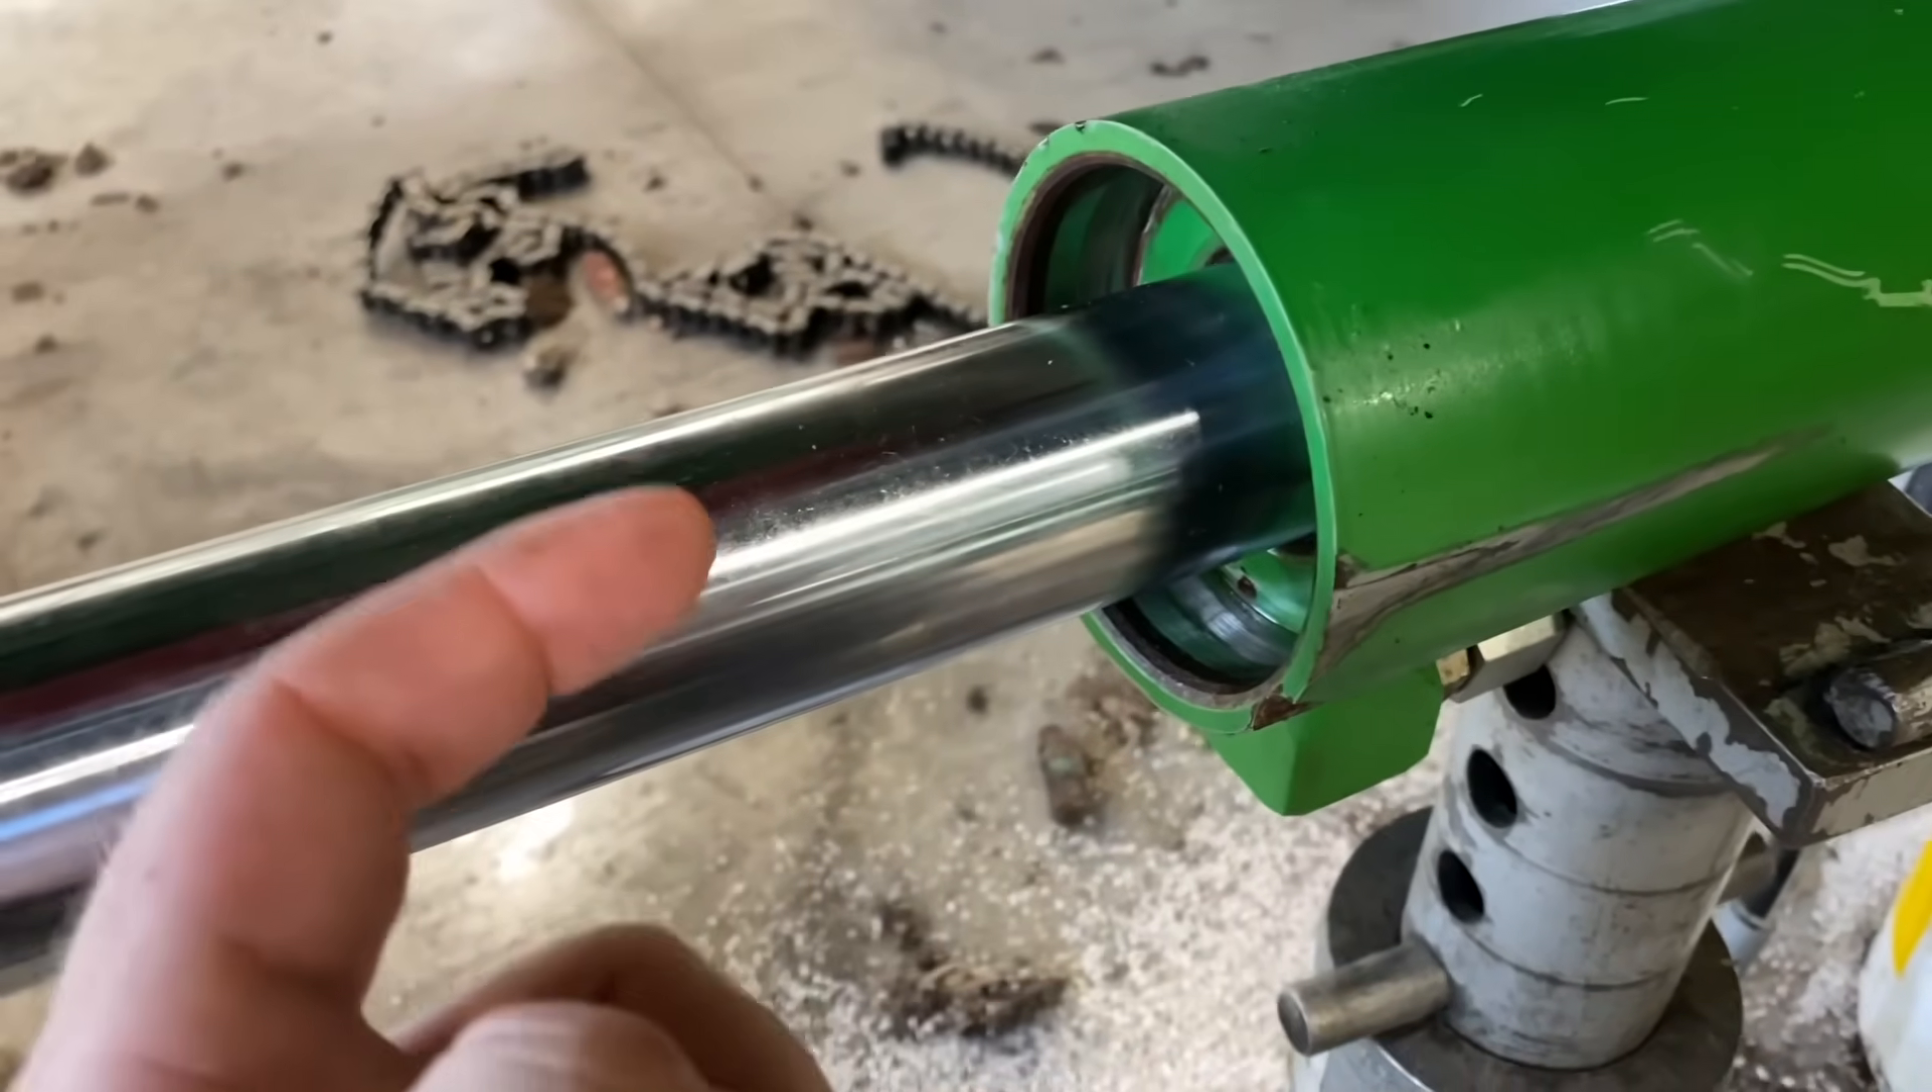We got the rod drove in.